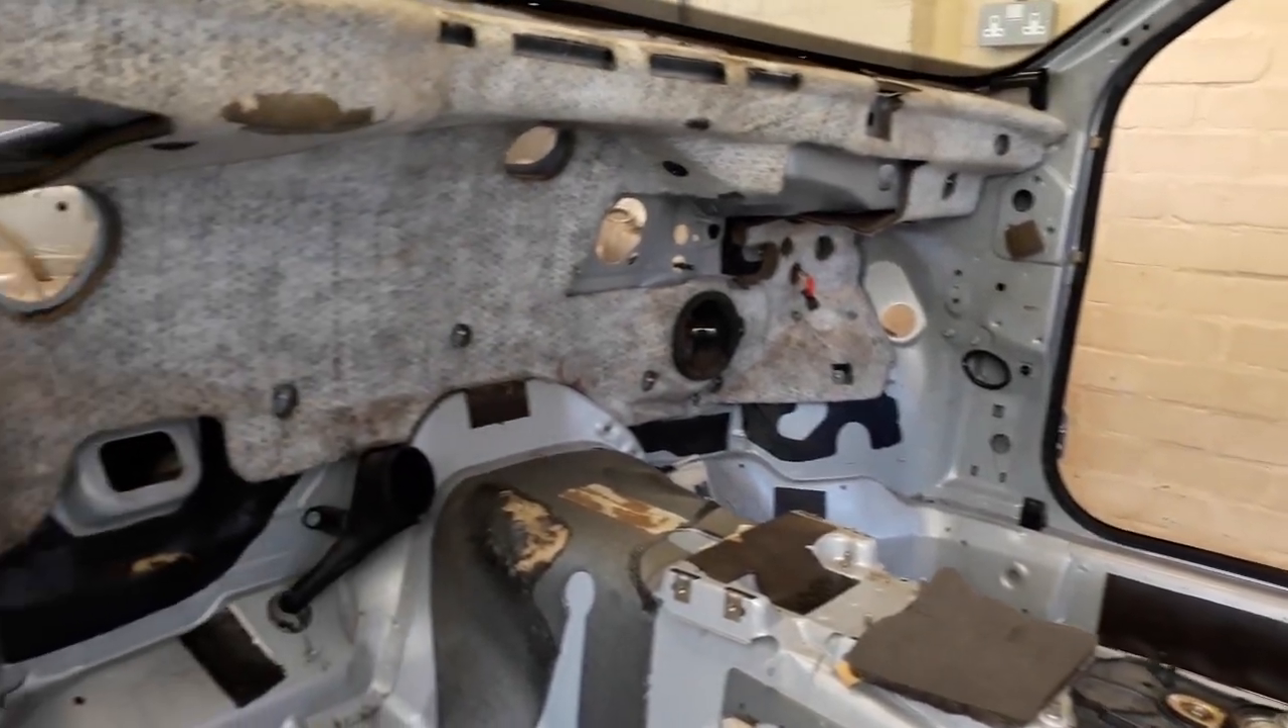Now all the wiring loom has been removed looking quite clean in there no wiring left.